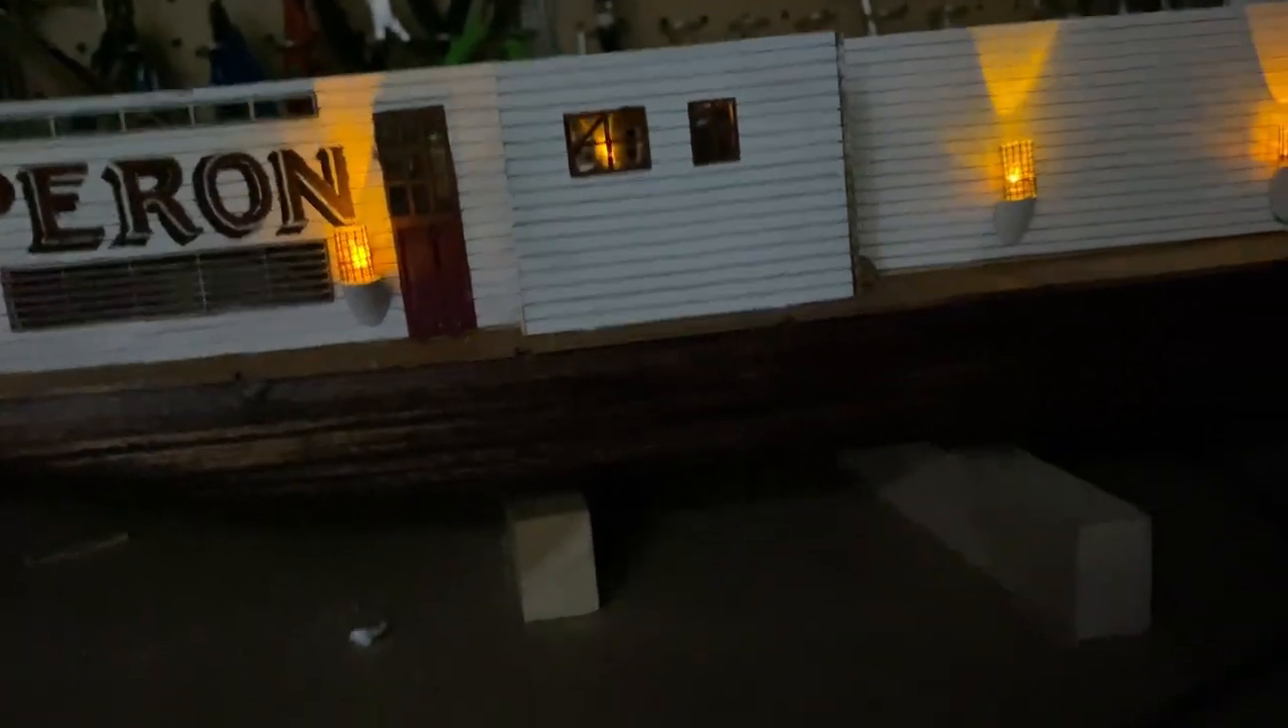I've hooked up the lanterns on the lower deck.